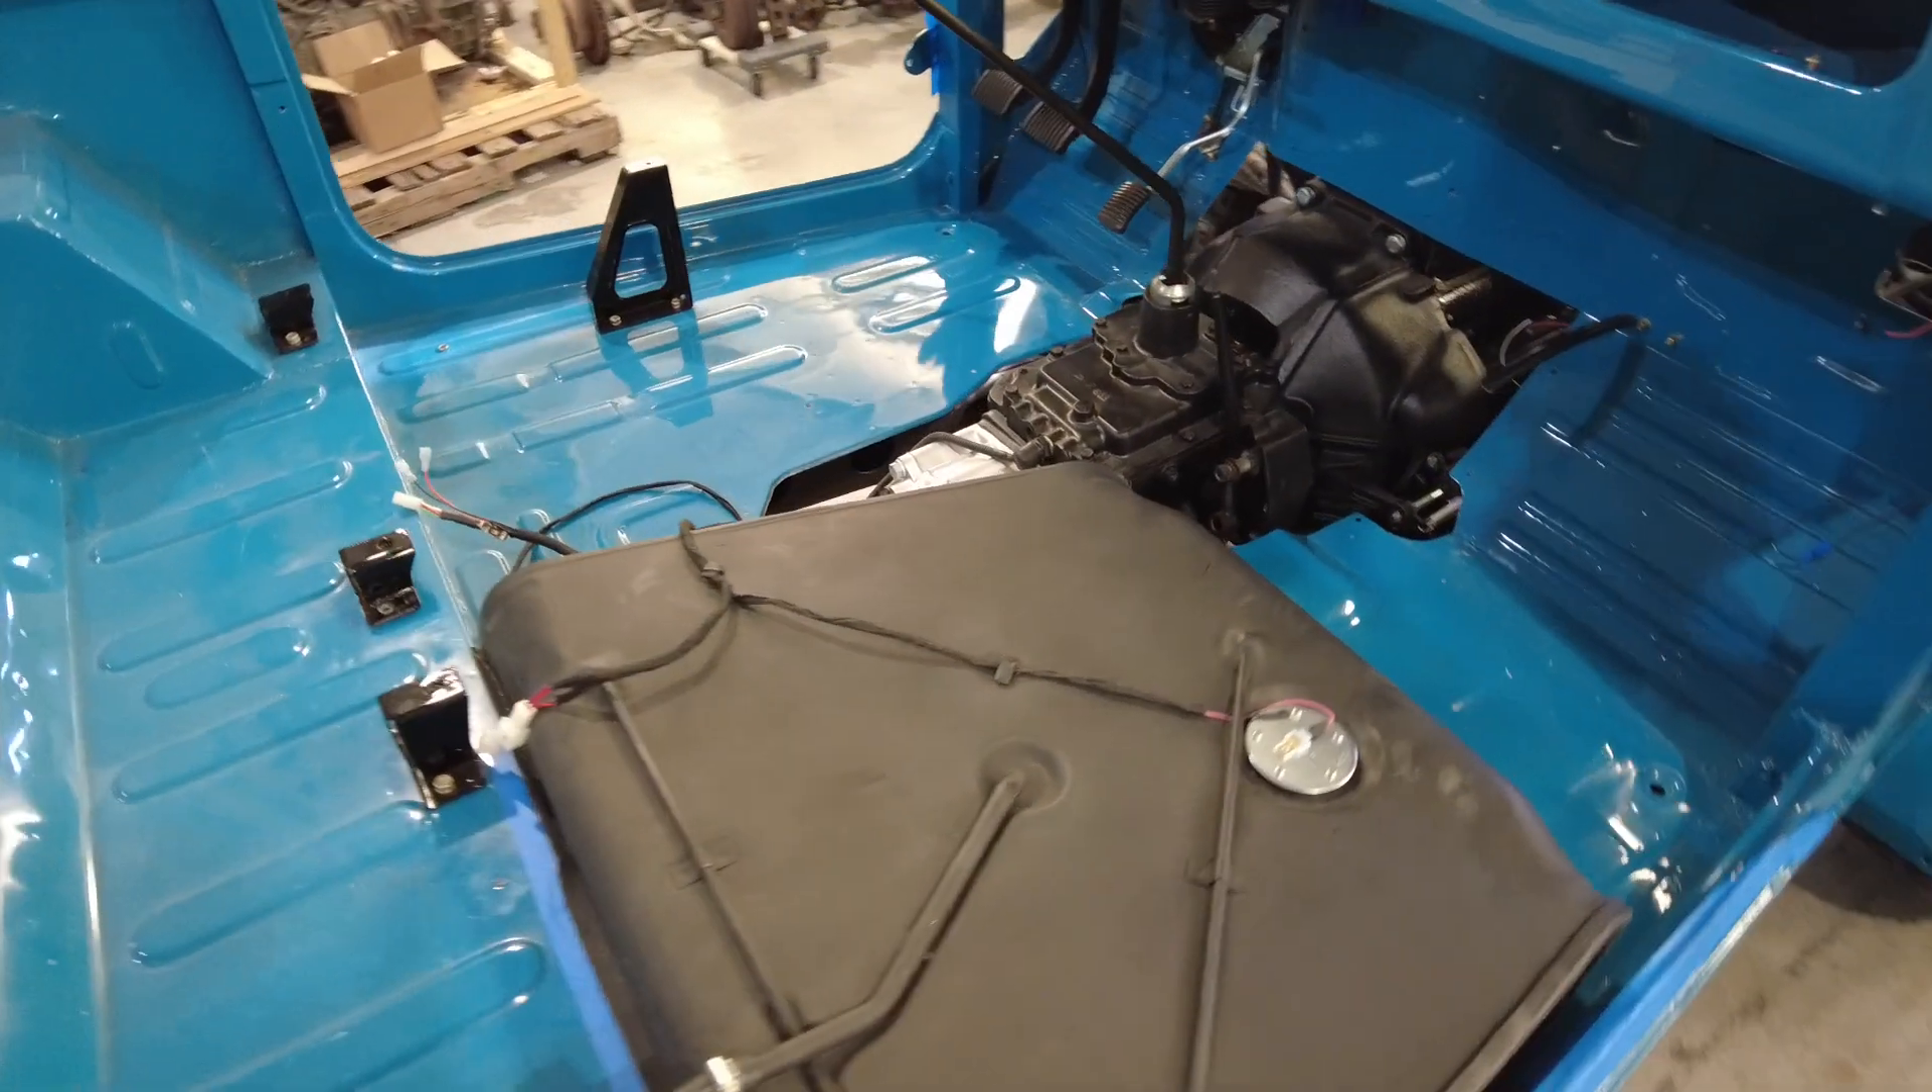We've got some of the interior done waiting on transmission tunnel waiting on a gas tank cover.